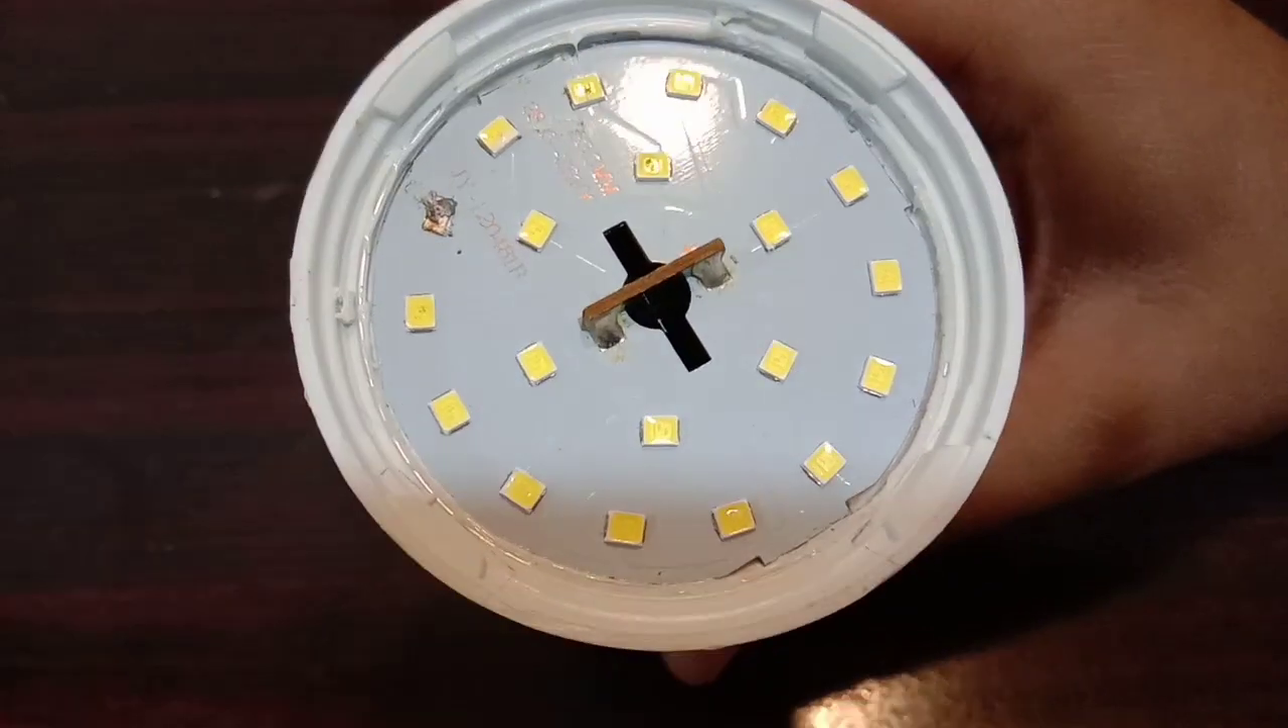اوپر والے ڈیفیوزر کو ہم نے اتار دیا ہے۔